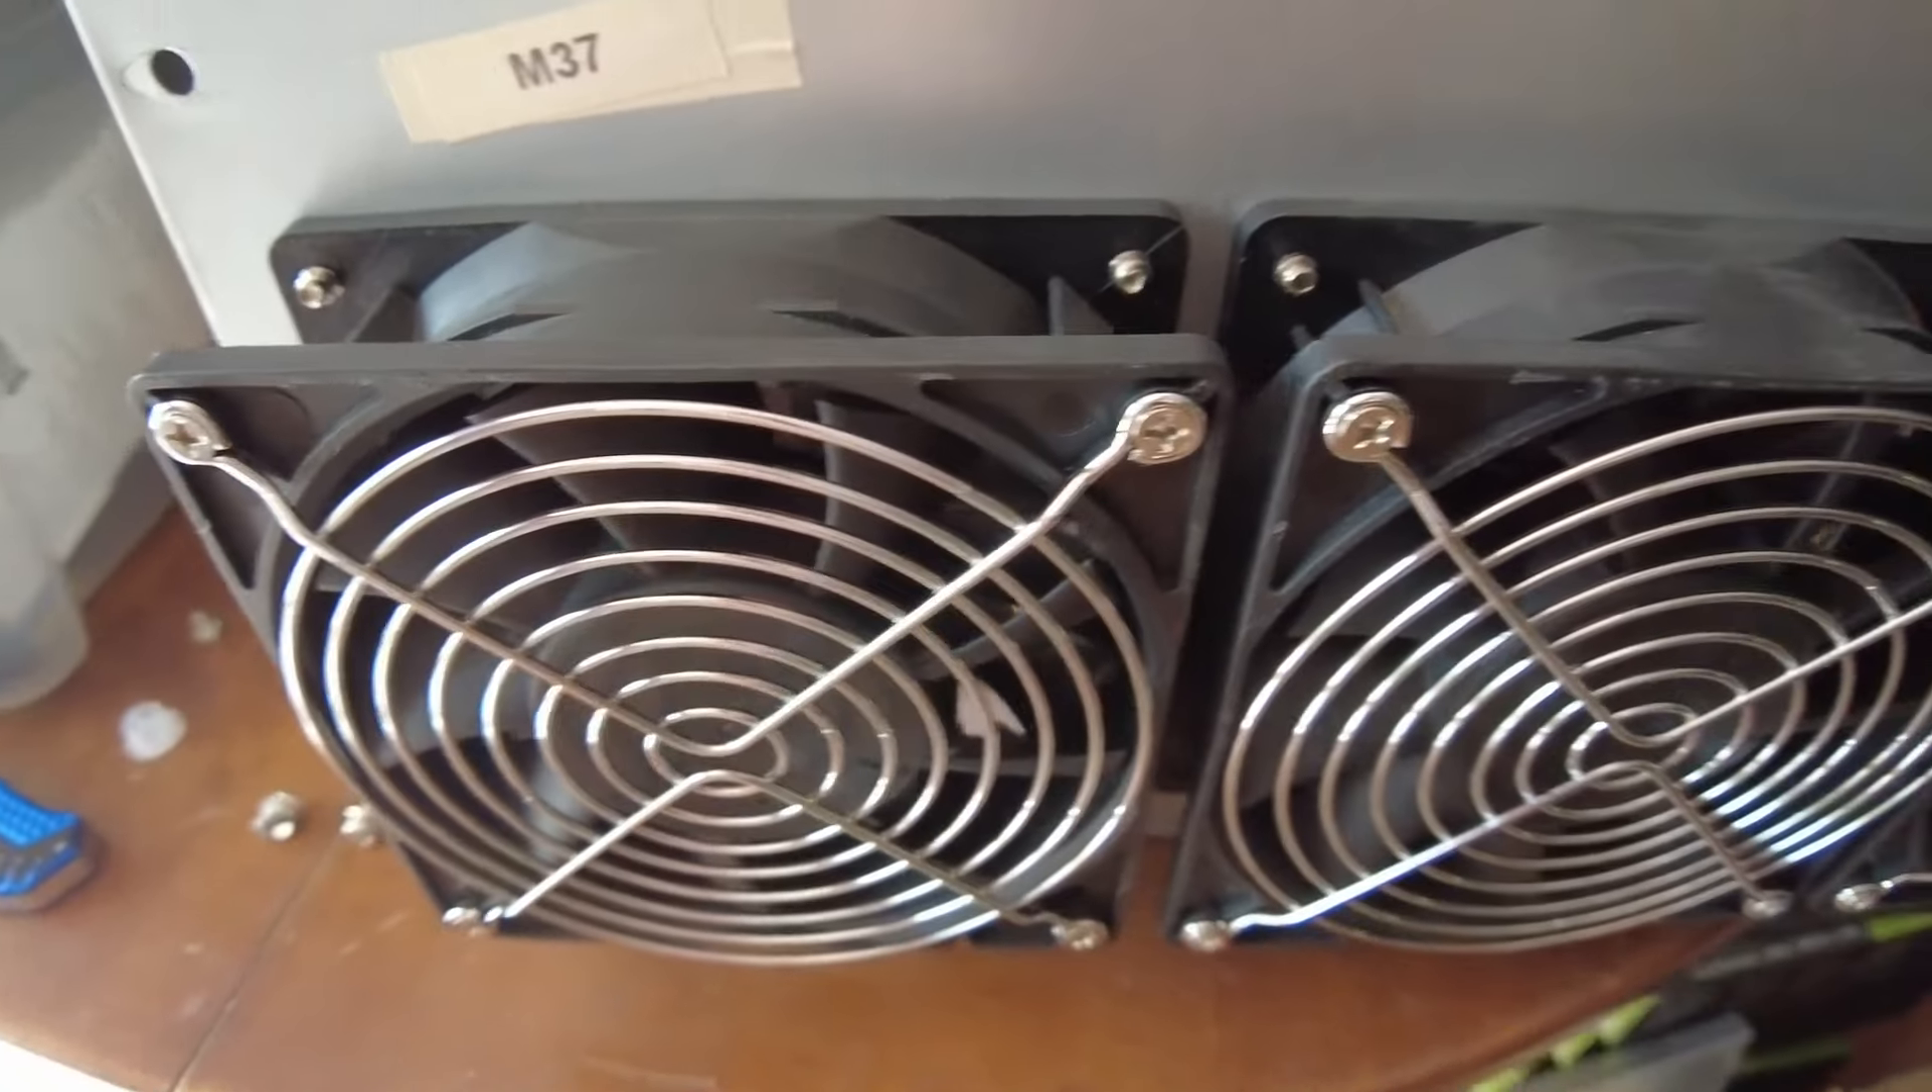All righty the fans are flipped around on the outside and all screwed in.